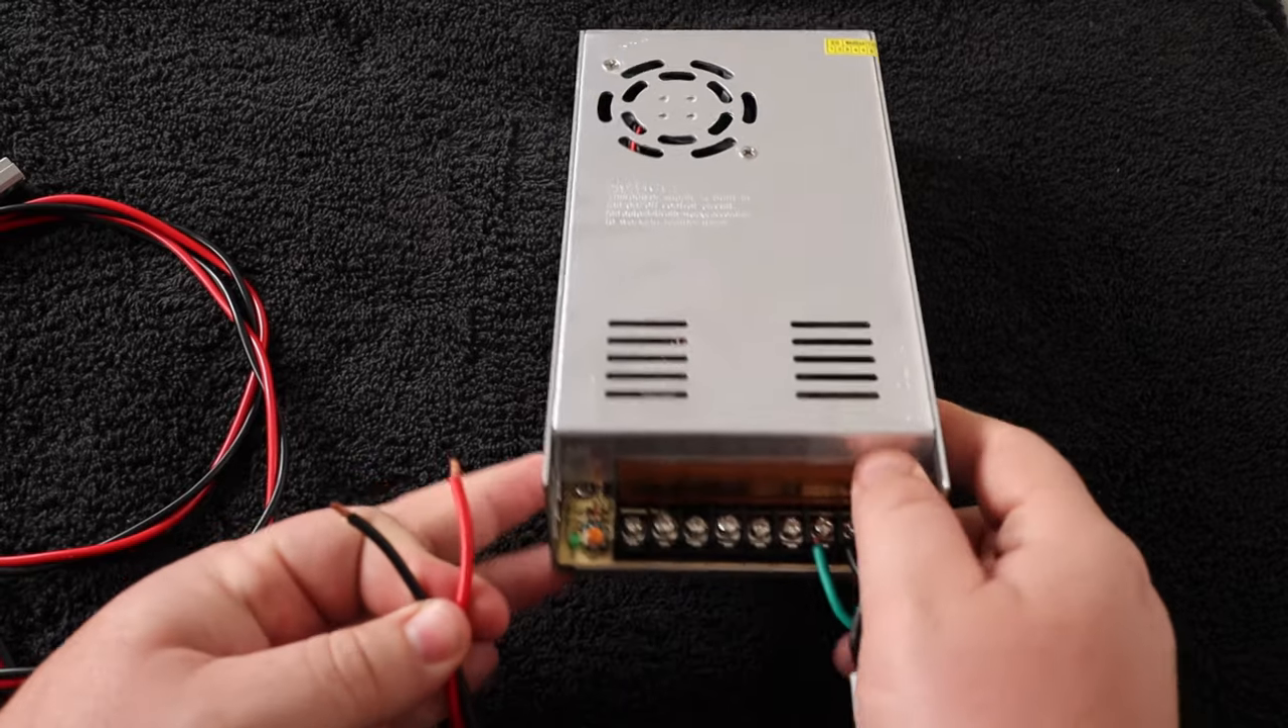I took off the alligator clips, and now we just have red and black.